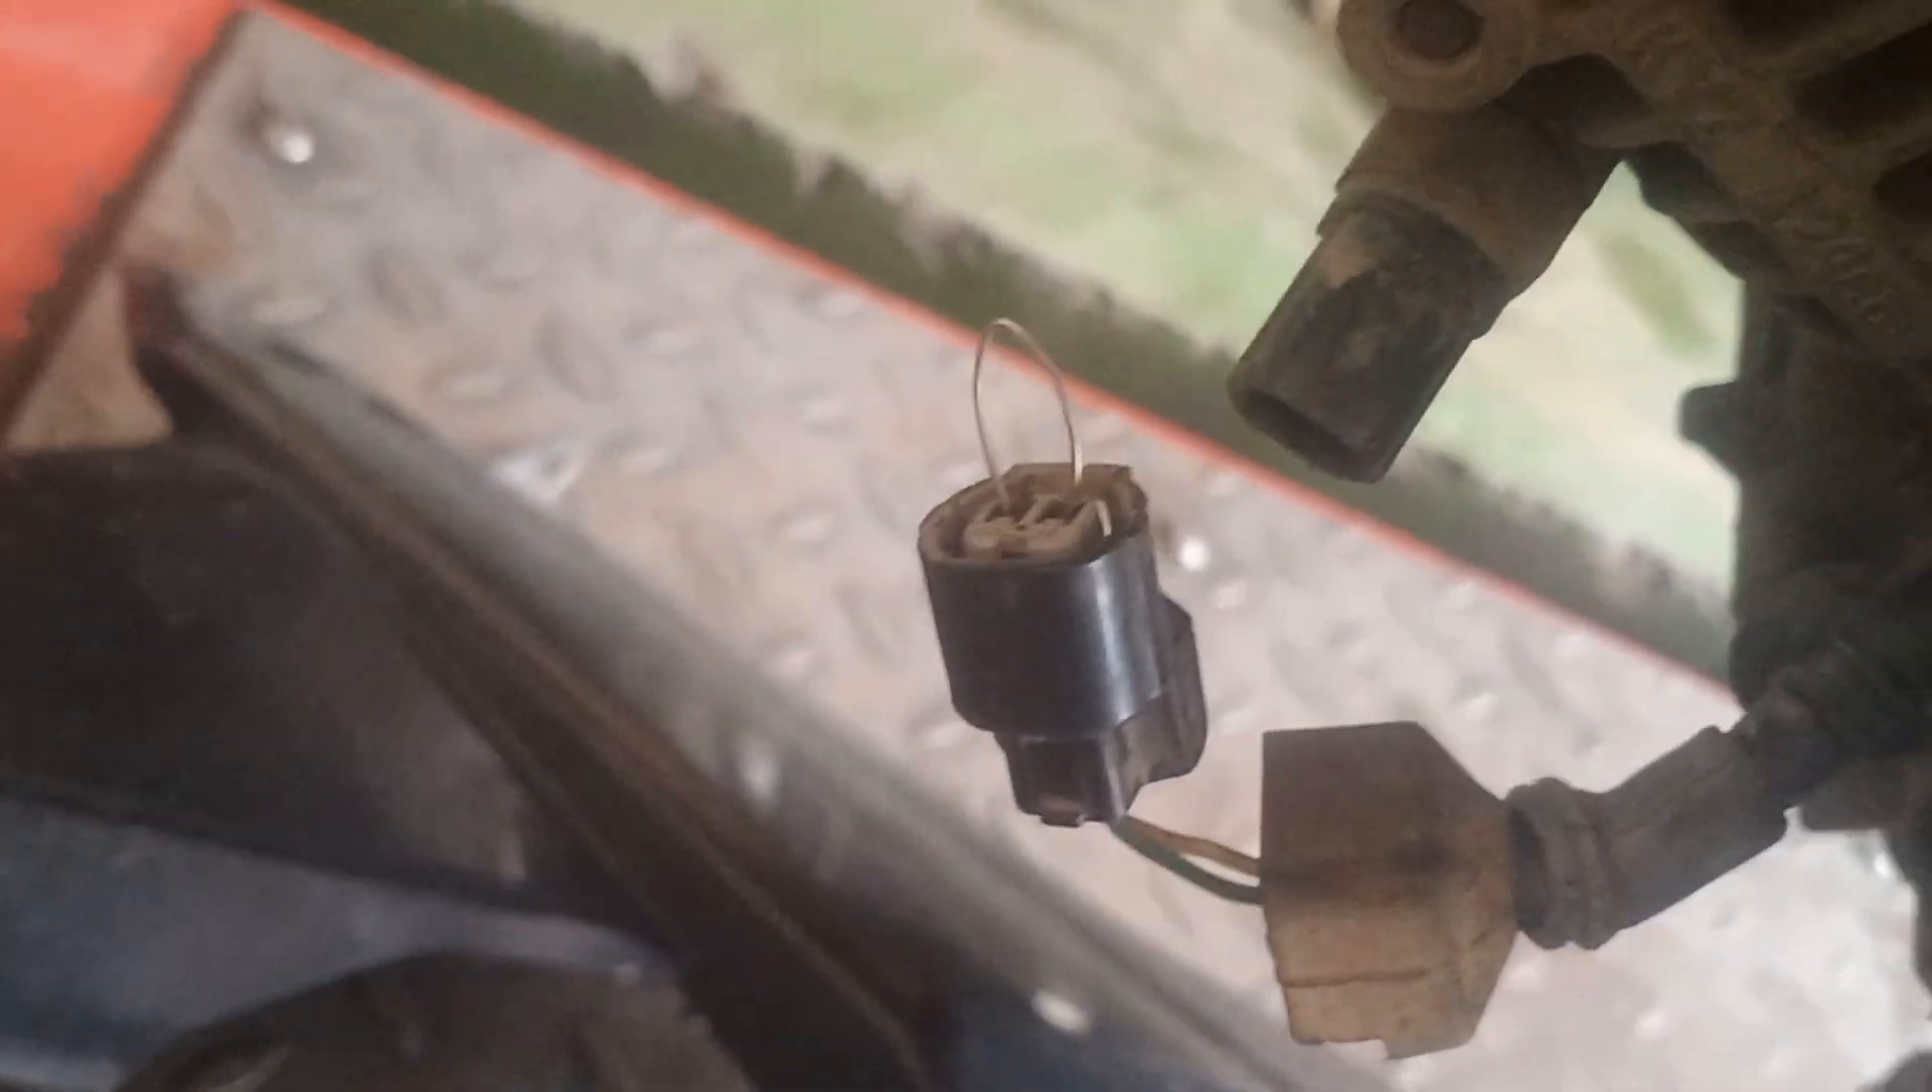Ayan, mga boss, nakabit na natin yung paper clip.